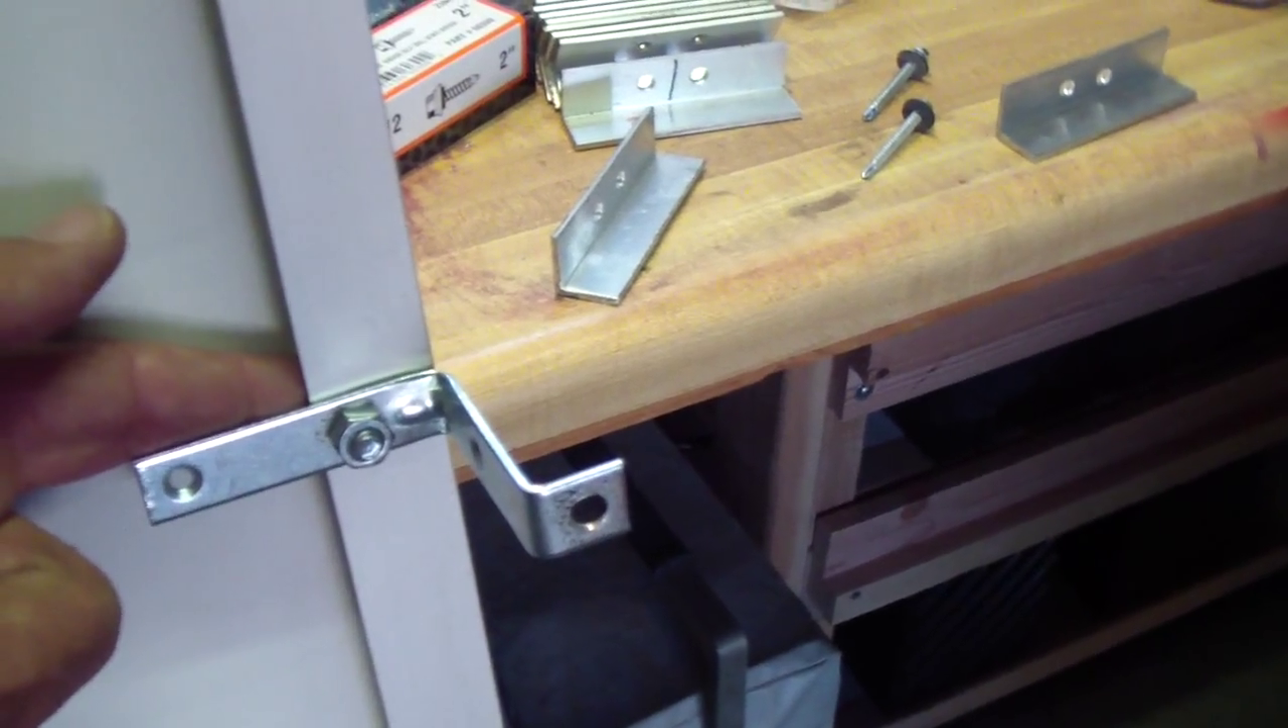Okay here's how I hooked up the Z bar through the hole that is on the panel already.